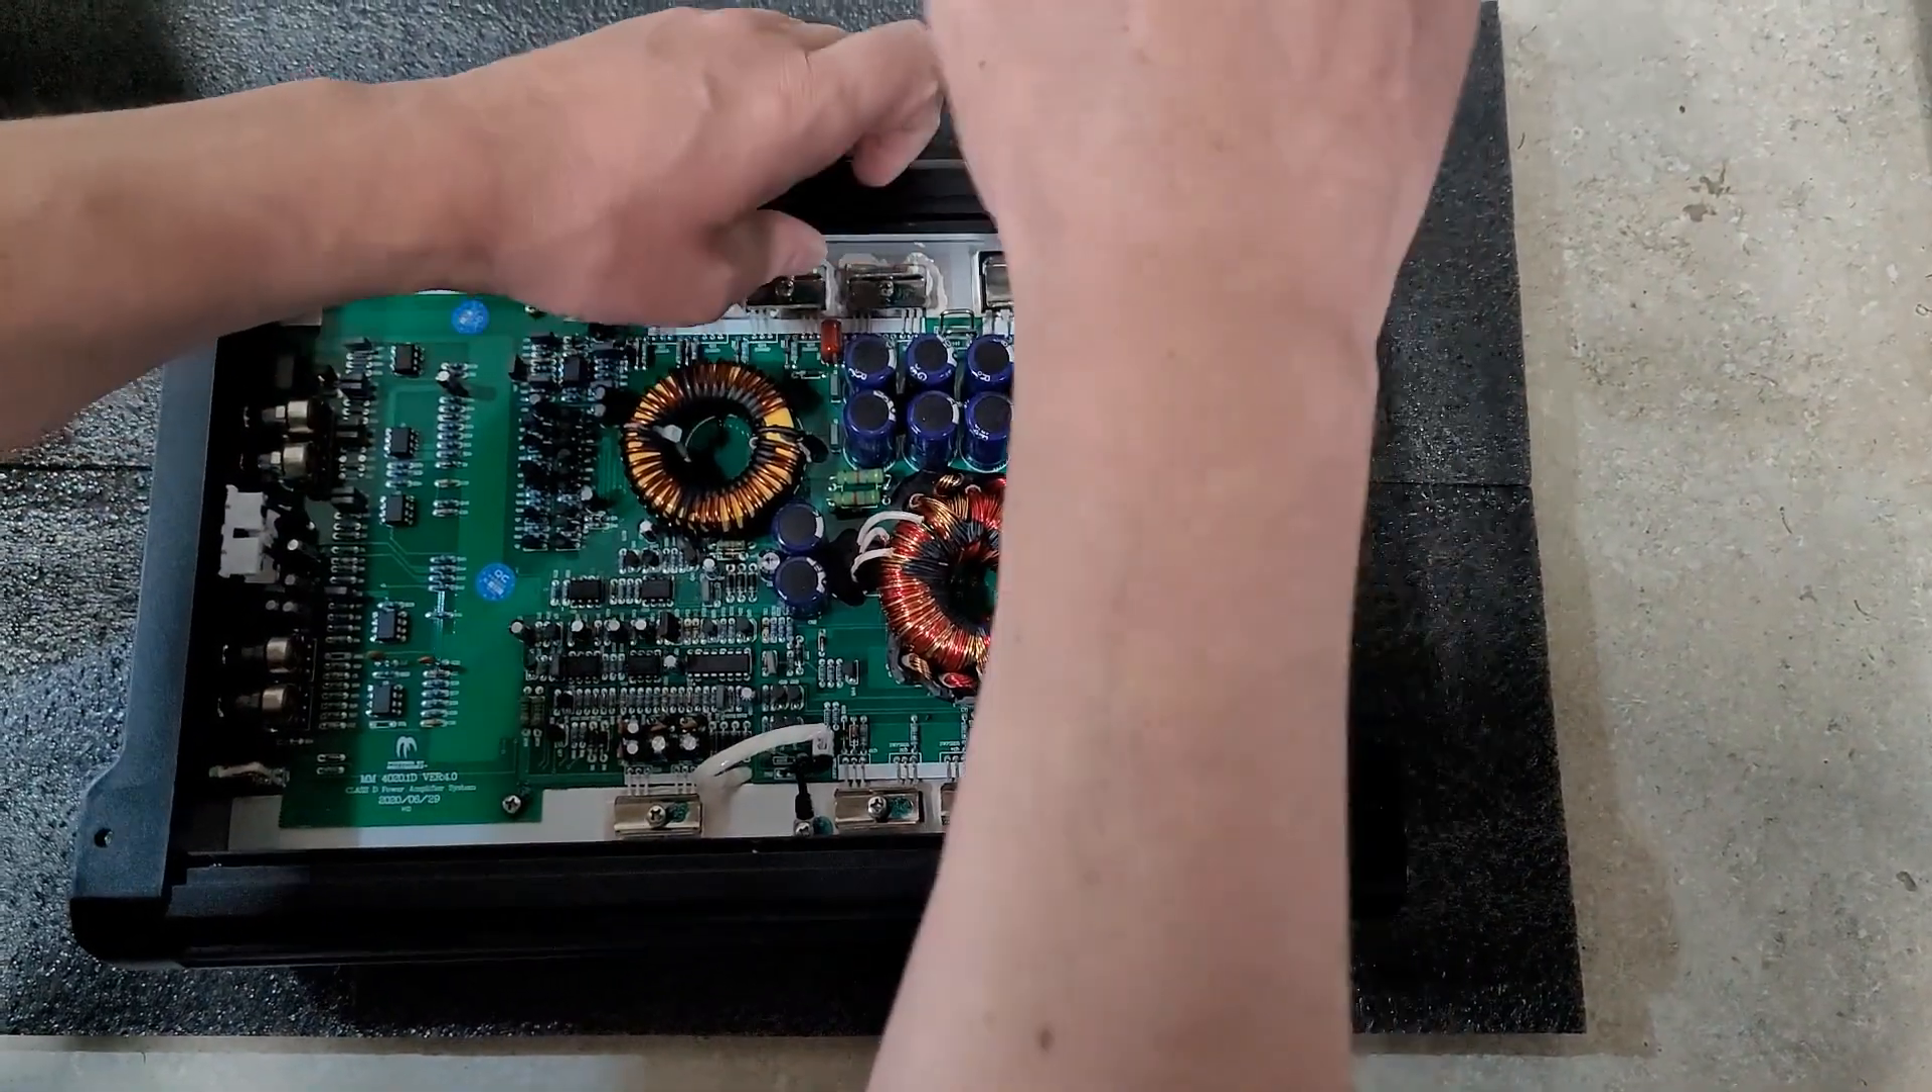Alright guys, so I got the amp apart.